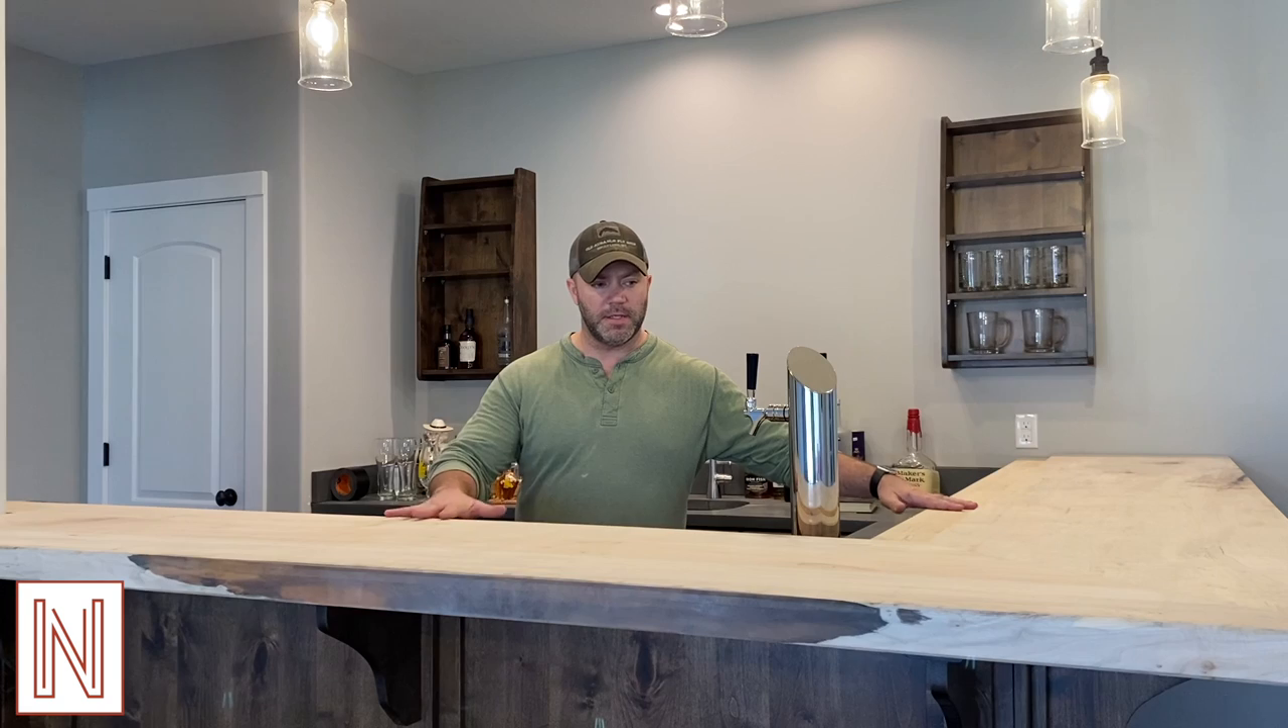Okay, so now I've got the bar top in place.